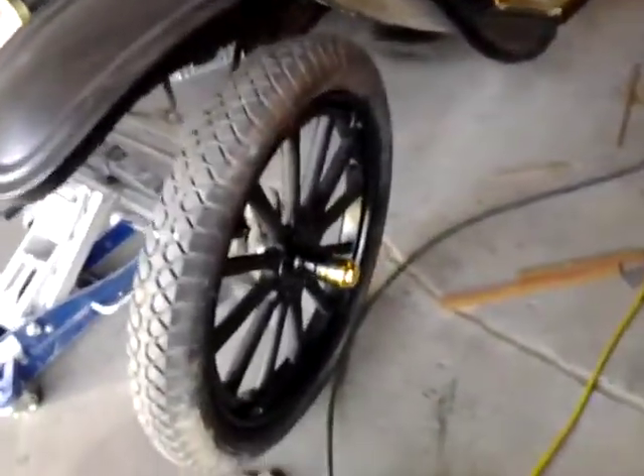We even got the cute little brass hubcap on there.